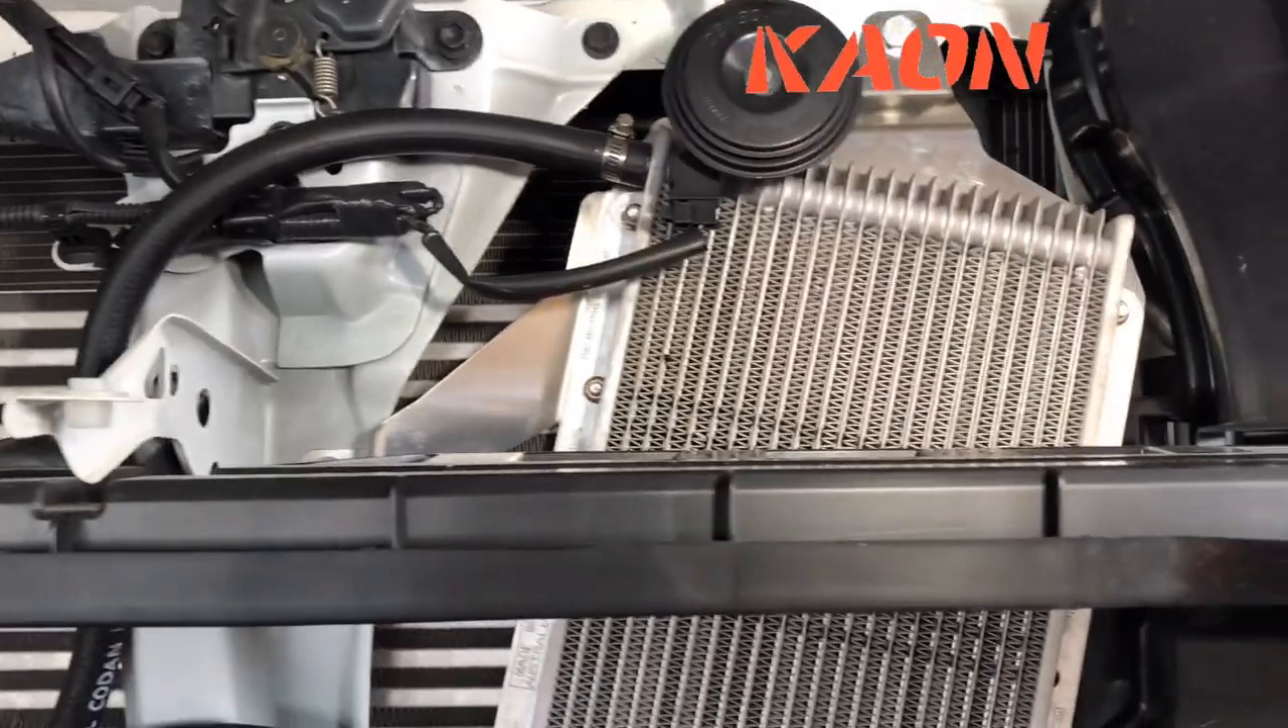So this is the transmission cooler for the N80 Hilux installed and plumbed up.